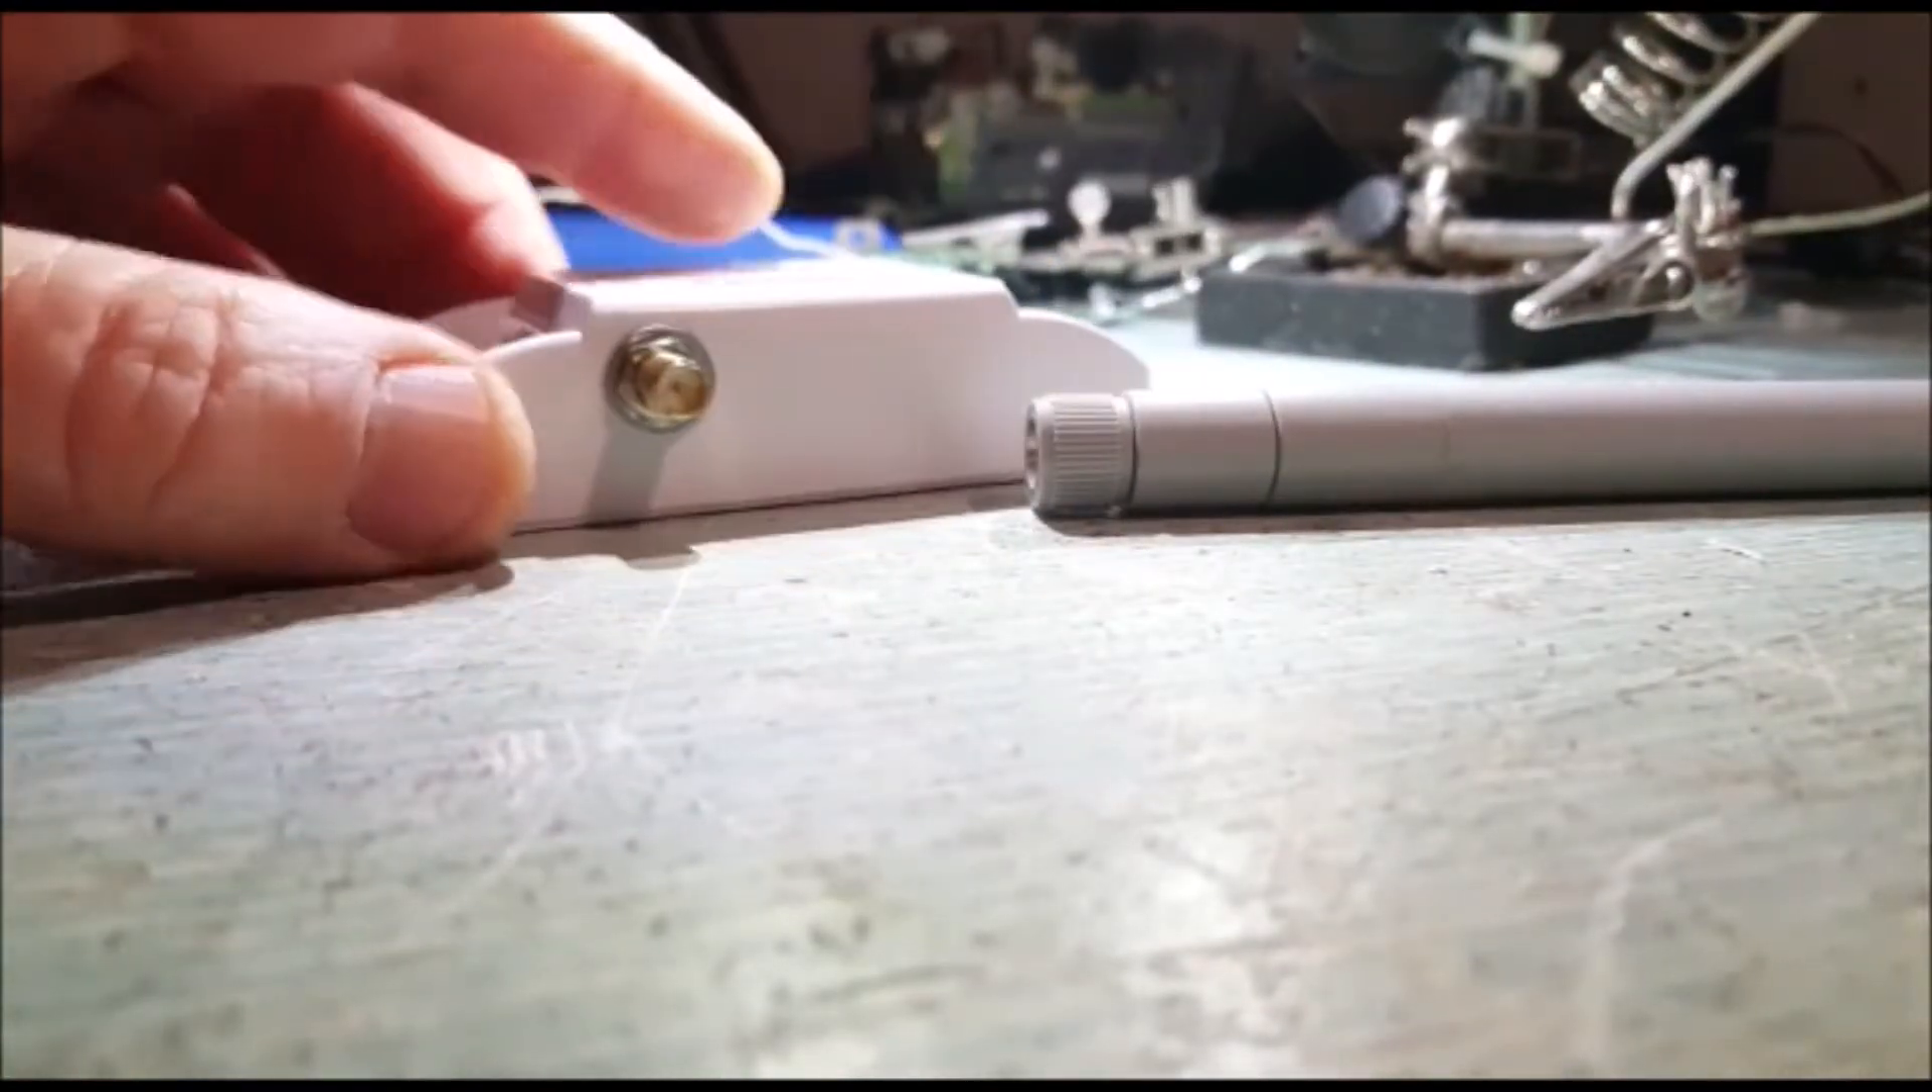Also, in the case, there is enough room to fit the SMA connector.